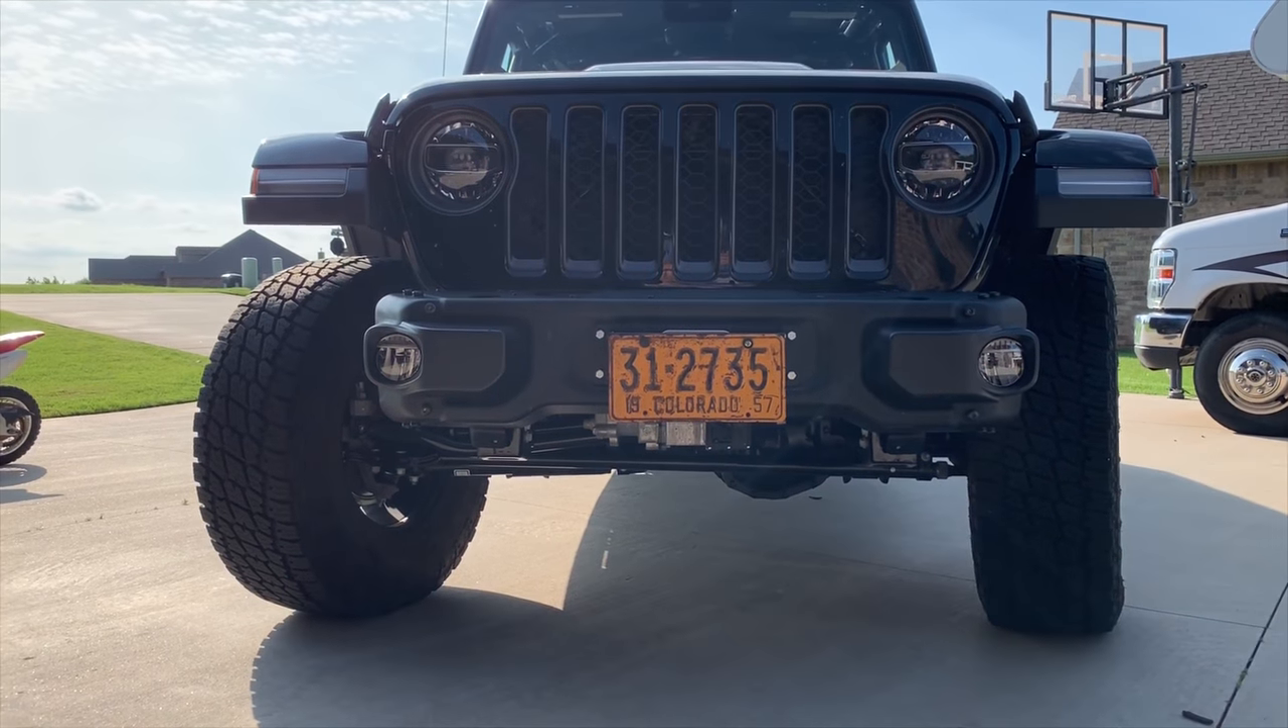All right, so we got the fog lights in Done with that part.